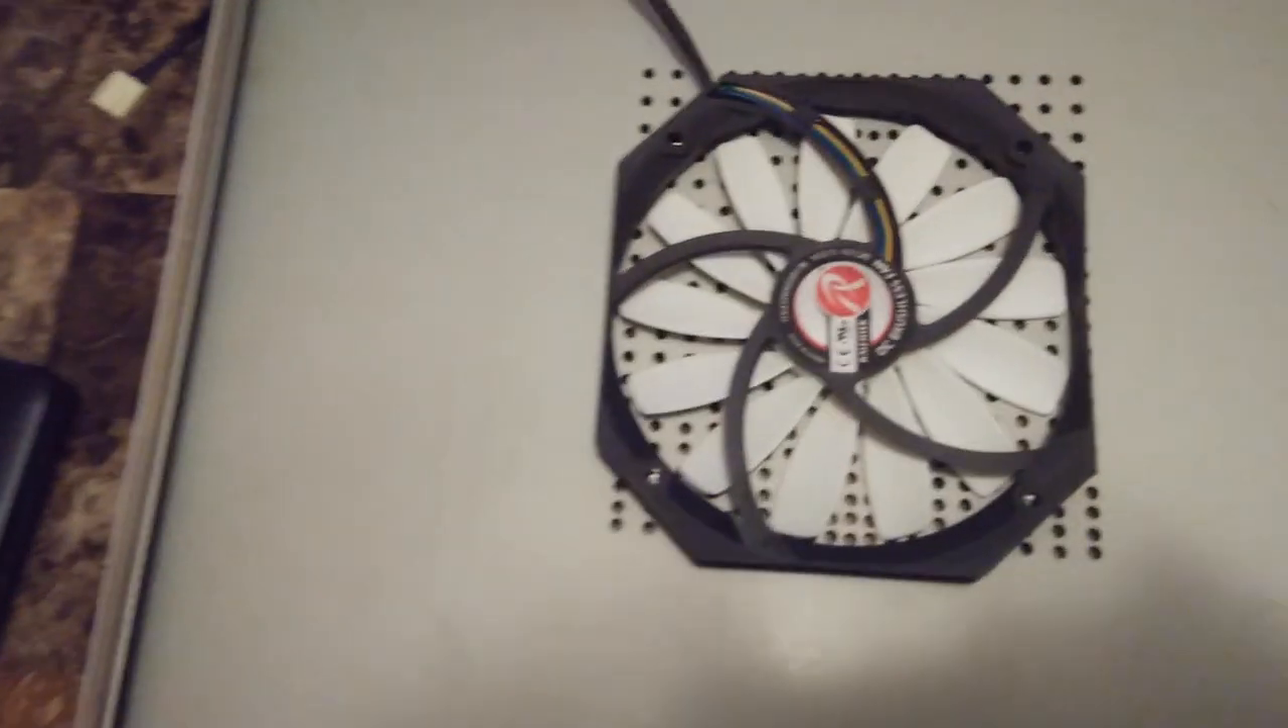This is the 140mm fan I put in the vent panel.